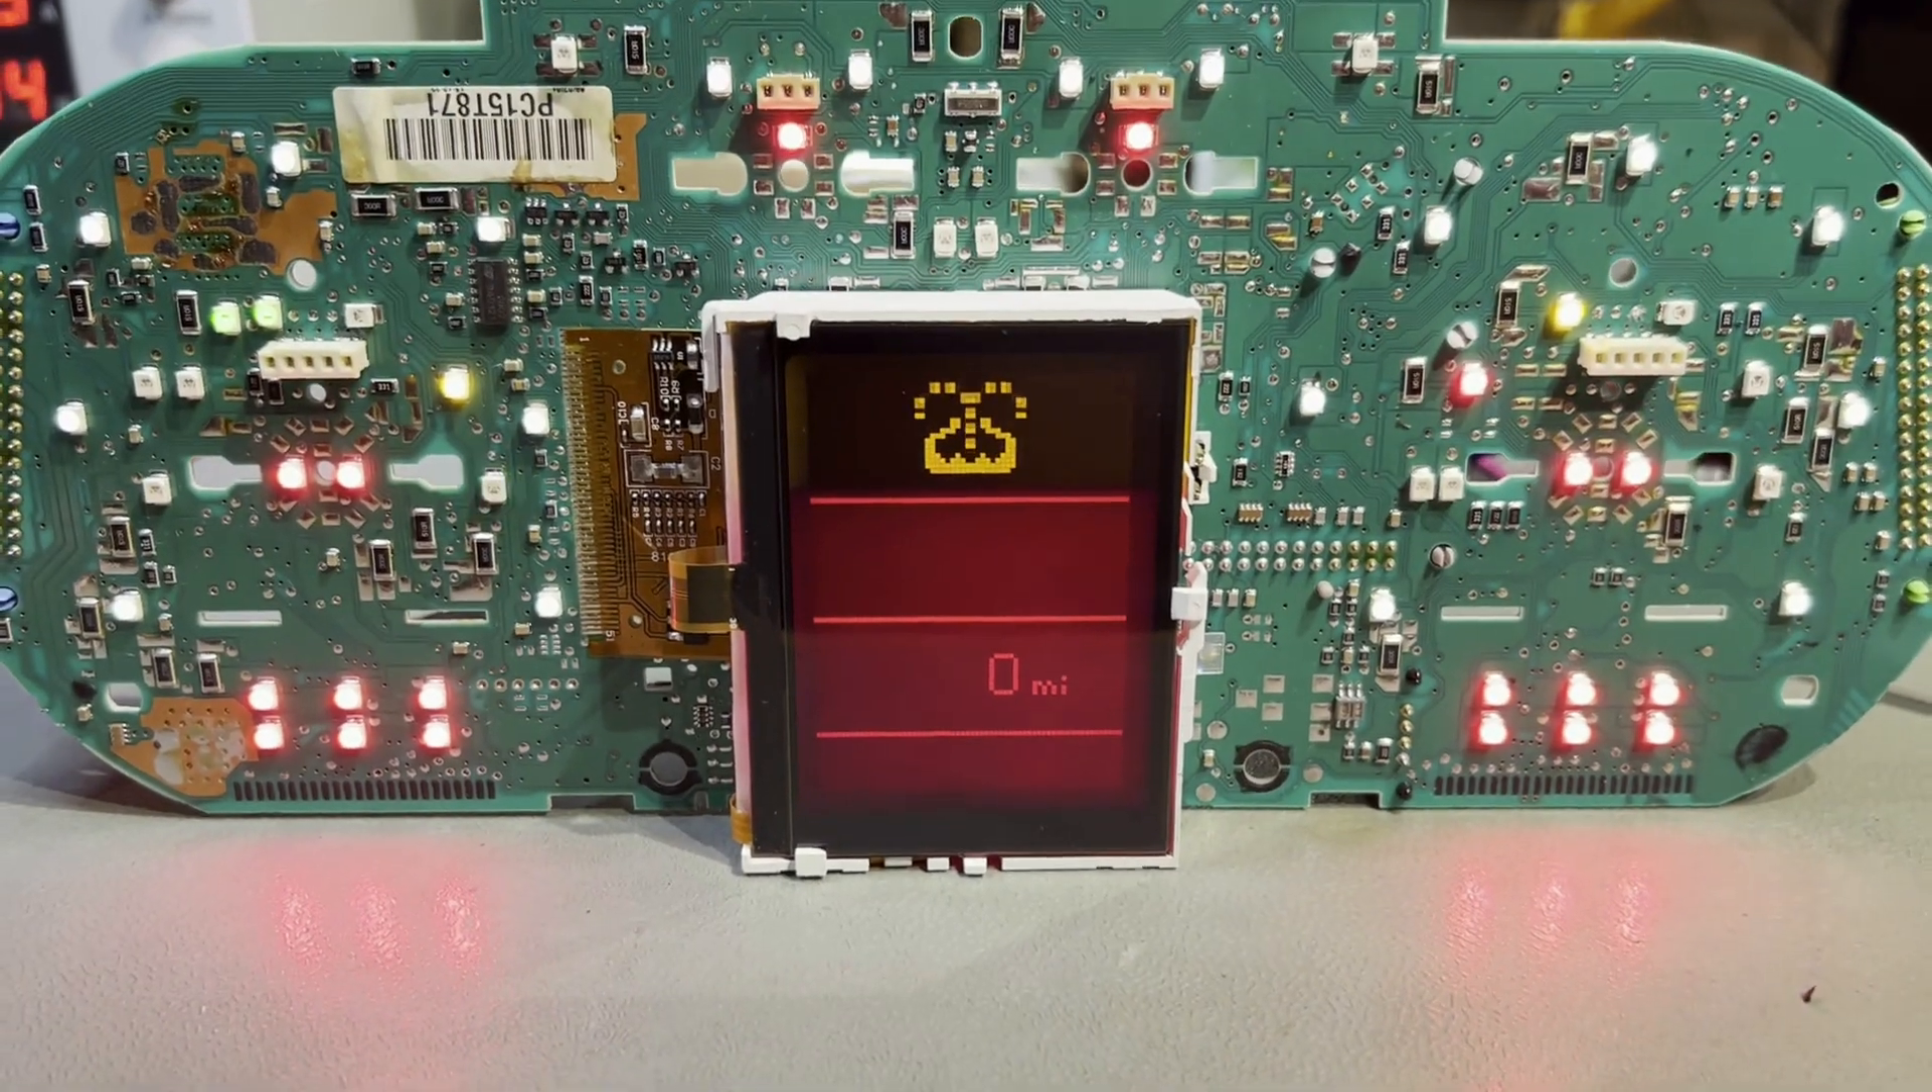Display installed. Working as it should on the bench.